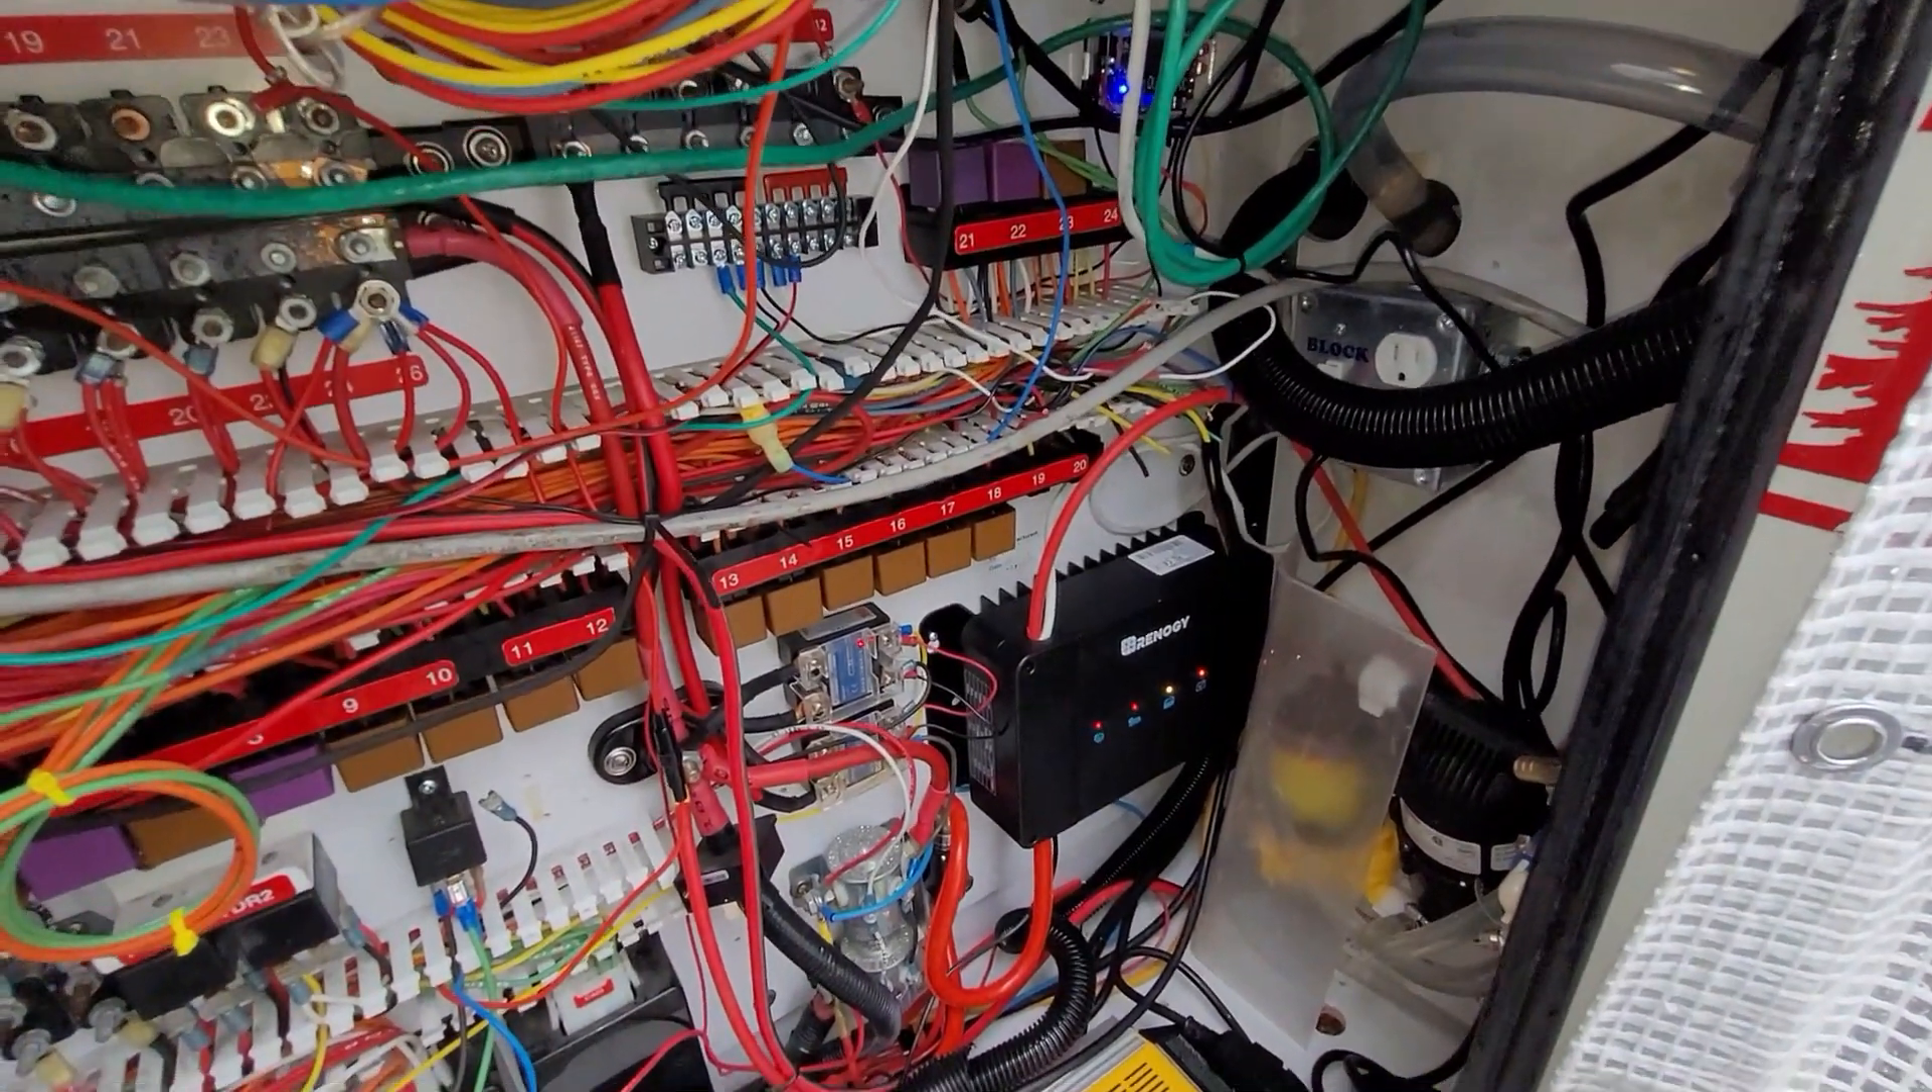Well, it's raining again, but I got my little tent up over the opening of my electrical panel and I've completed installing my Renogy DC to DC charger with built-in MPPT.